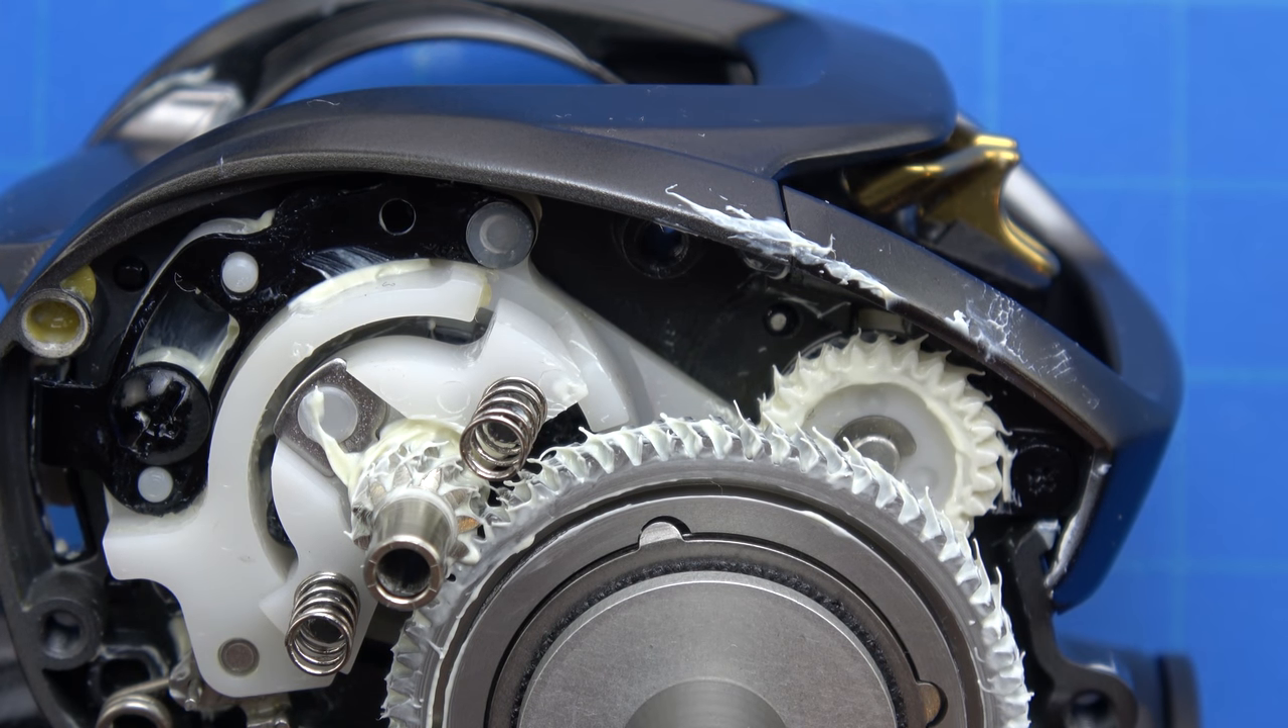So now we have the springs reinstalled here.